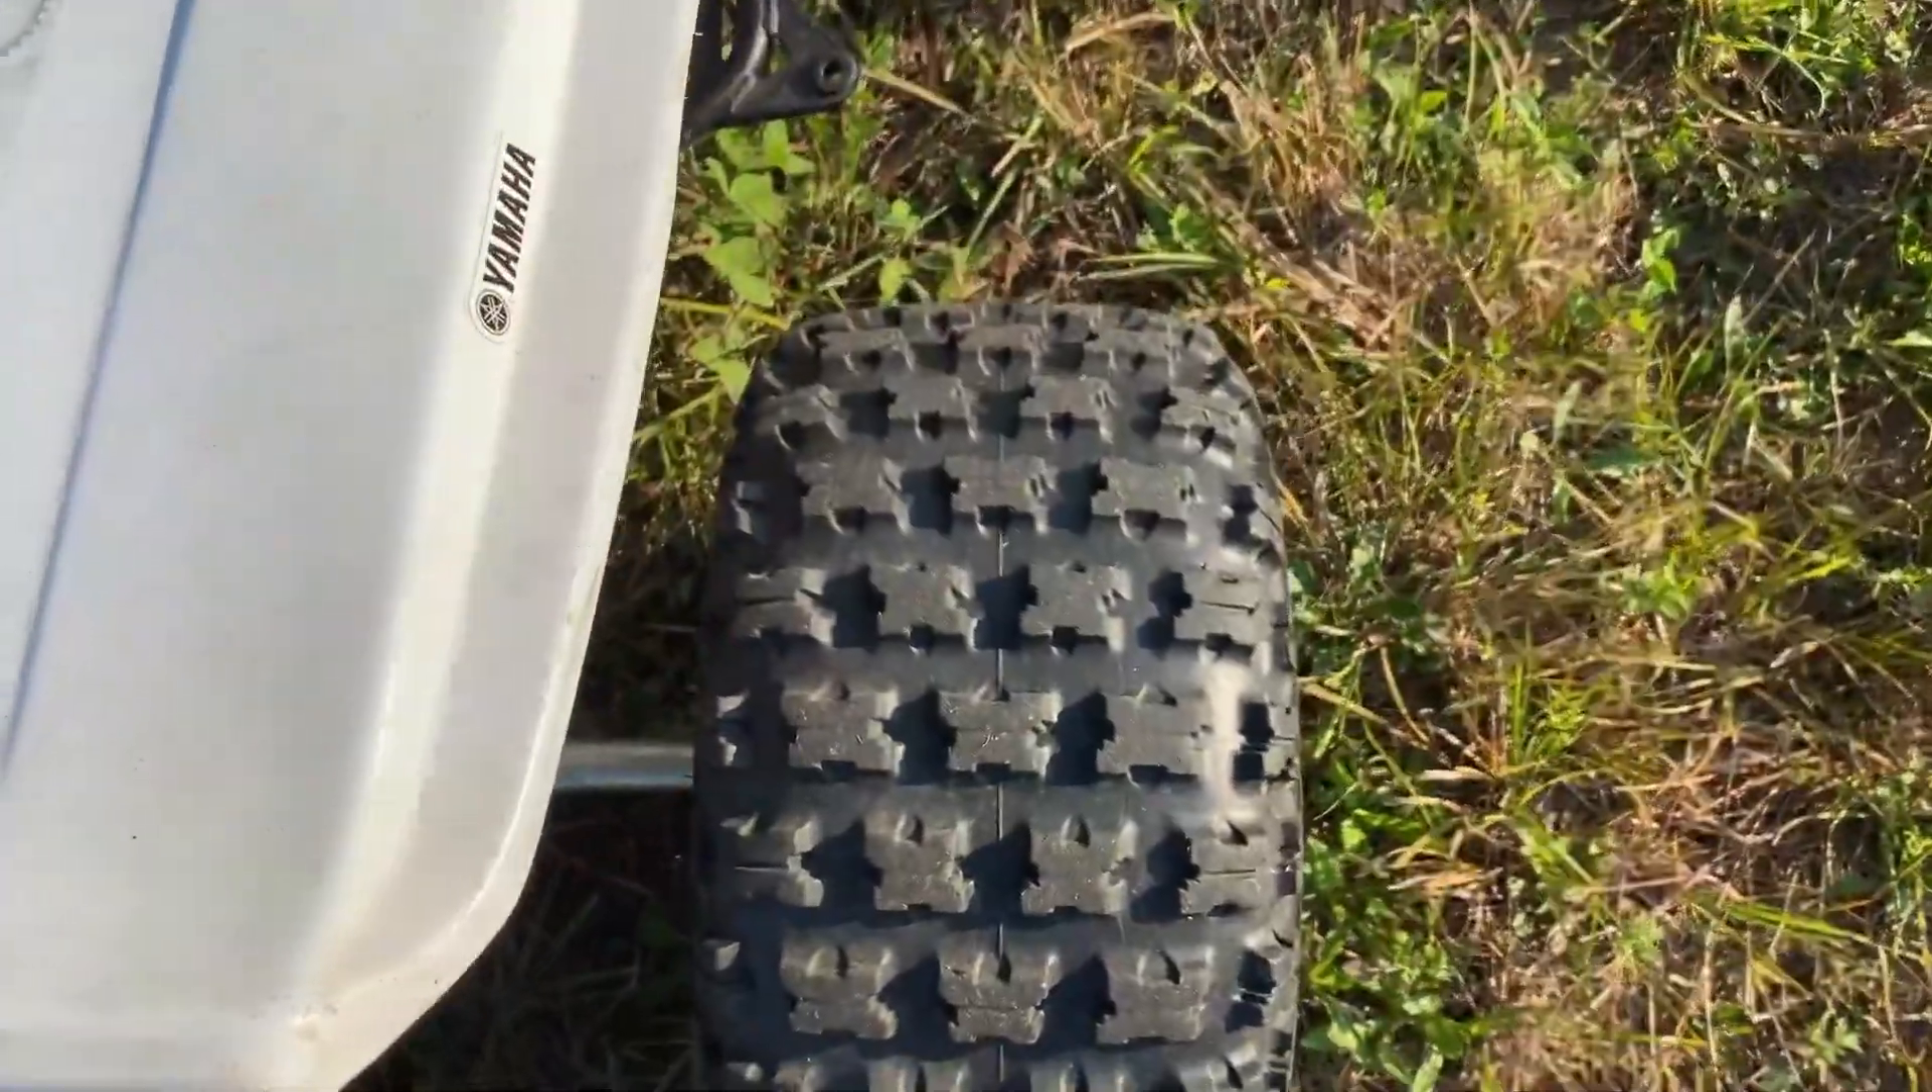You guys are noticing that the tires stick out let me let's take a look here pretty far.